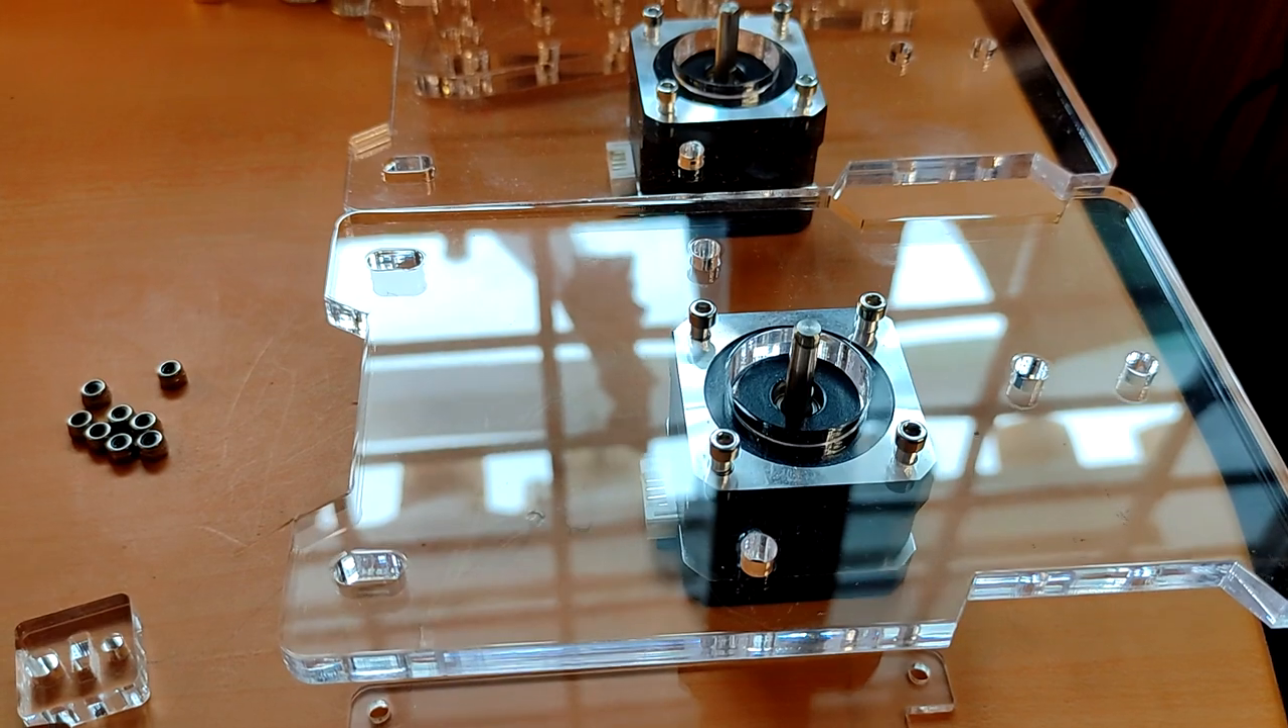That's the first lot of m3 by 10 bolts in that's two done.